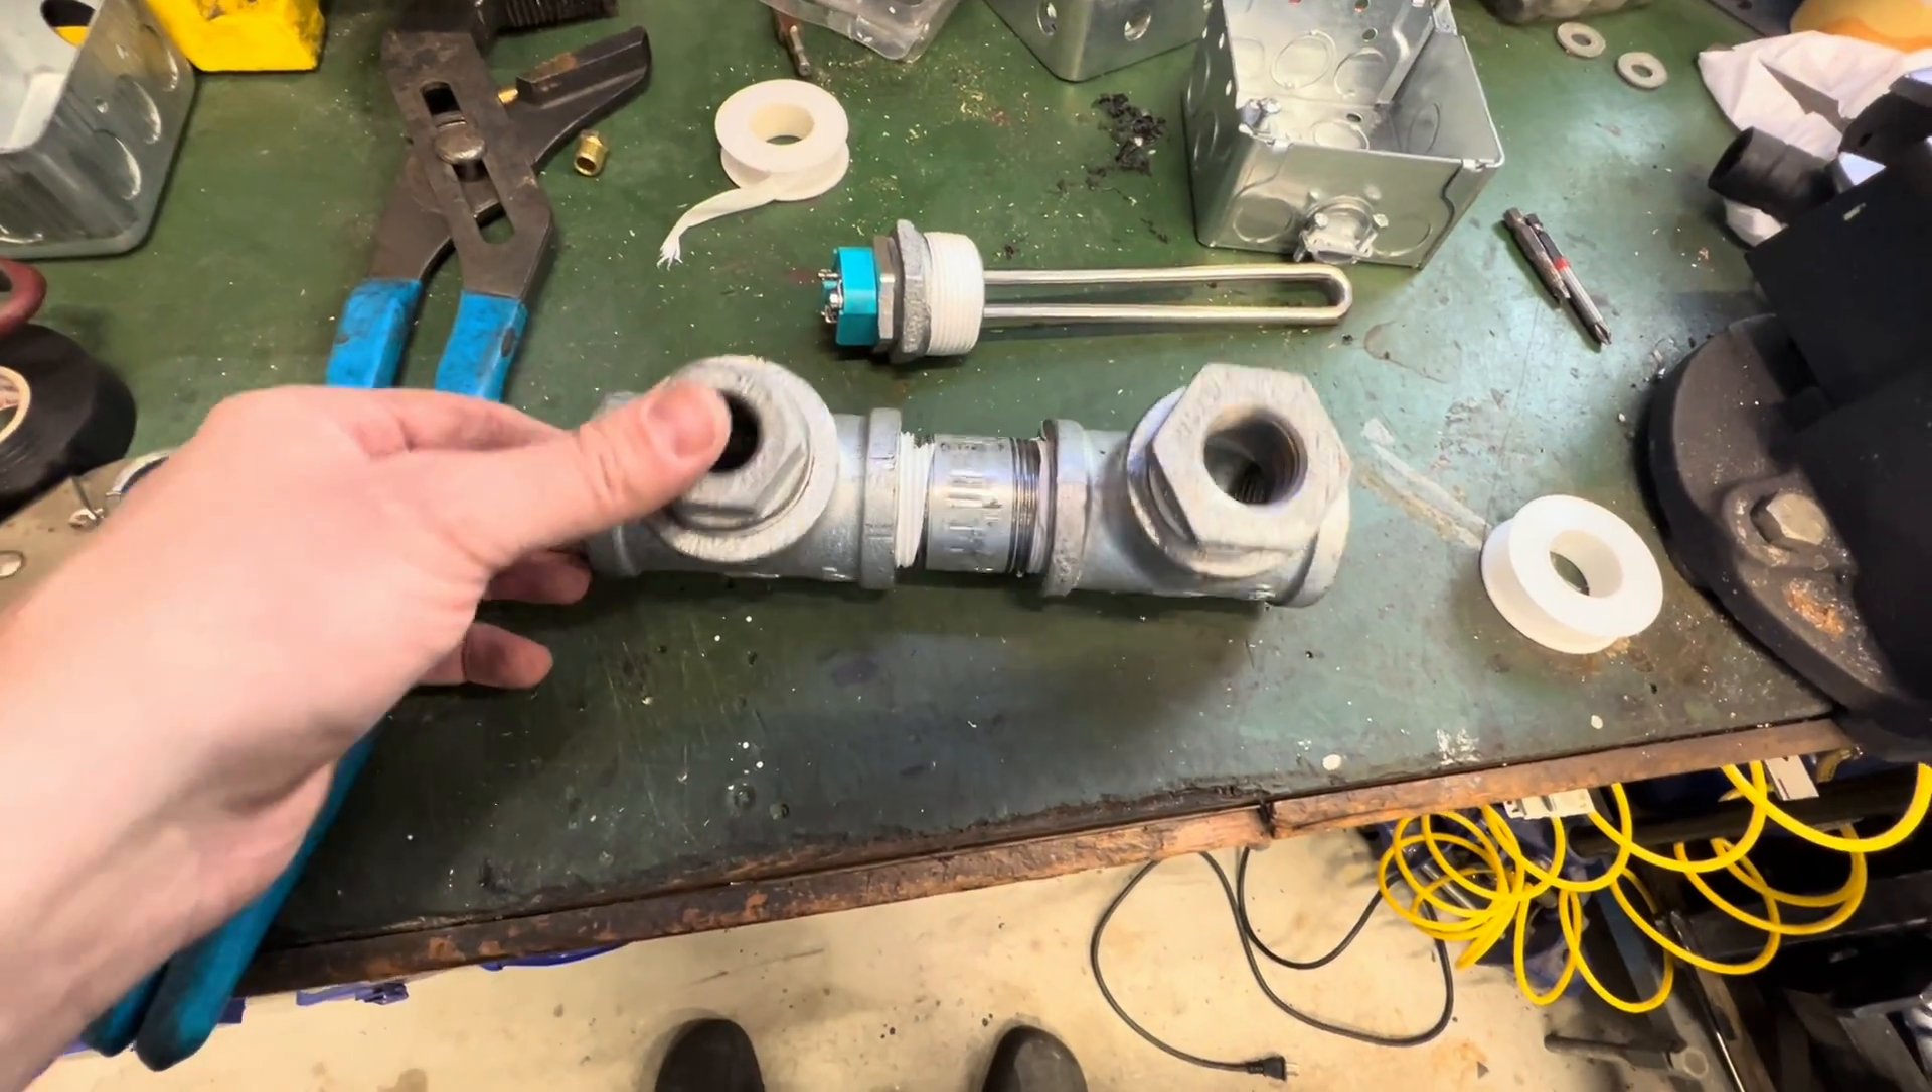Okay, so we have the basic body of the inline water heater assembled.